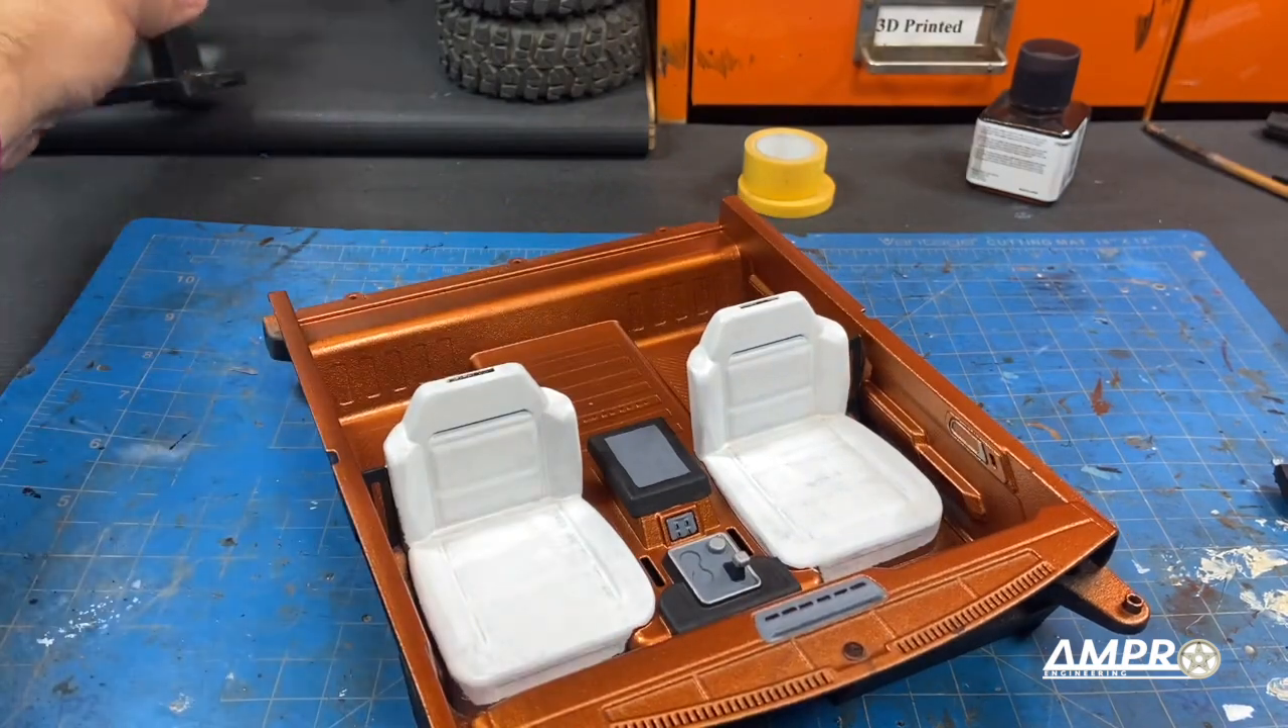I did forget to put the headrests right here.